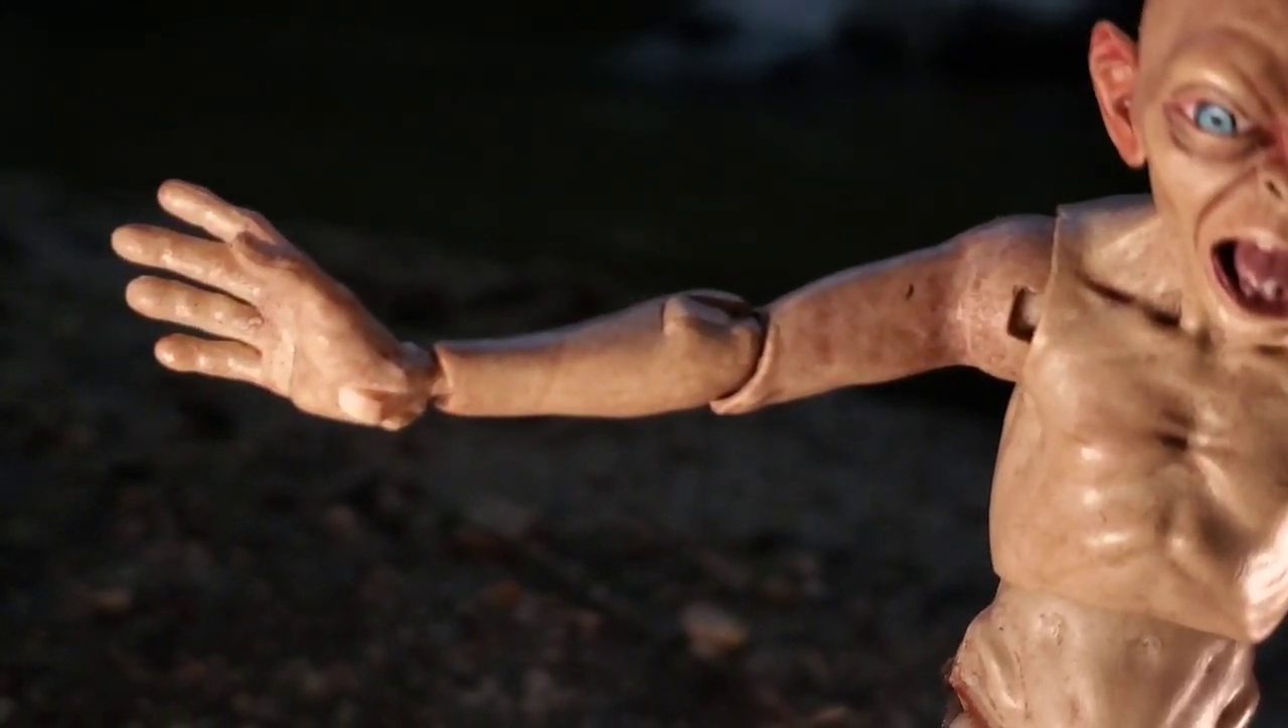The elbow joint sticks out a little bit but not too bad.